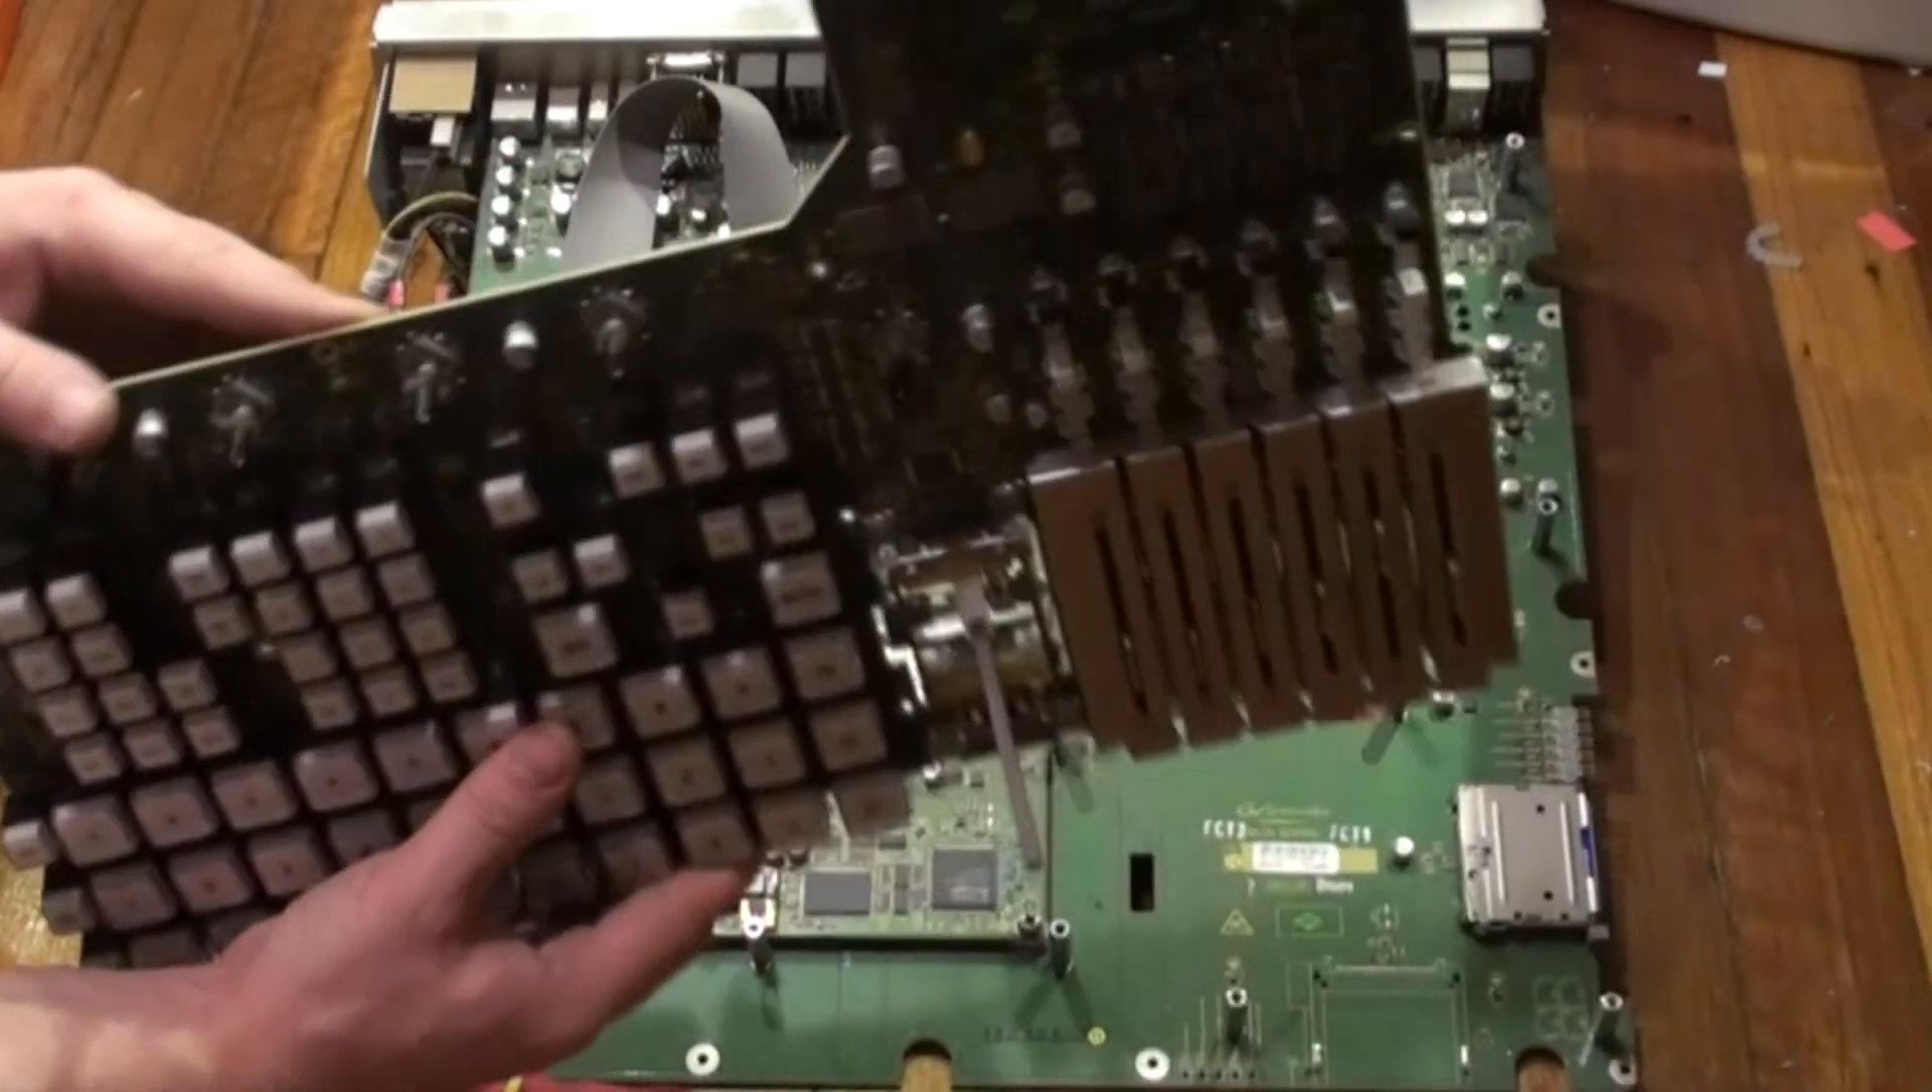Okay so I have popped the control board out.